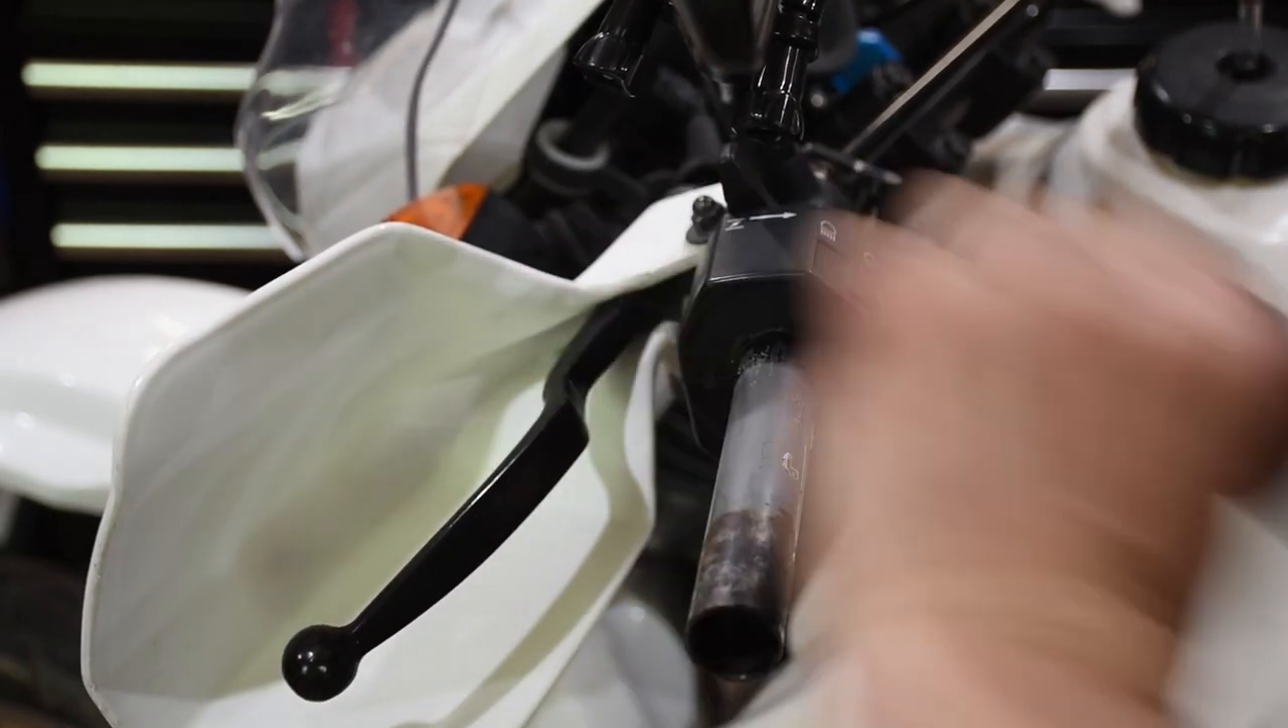The grip is off and you can kind of see what we're dealing with.